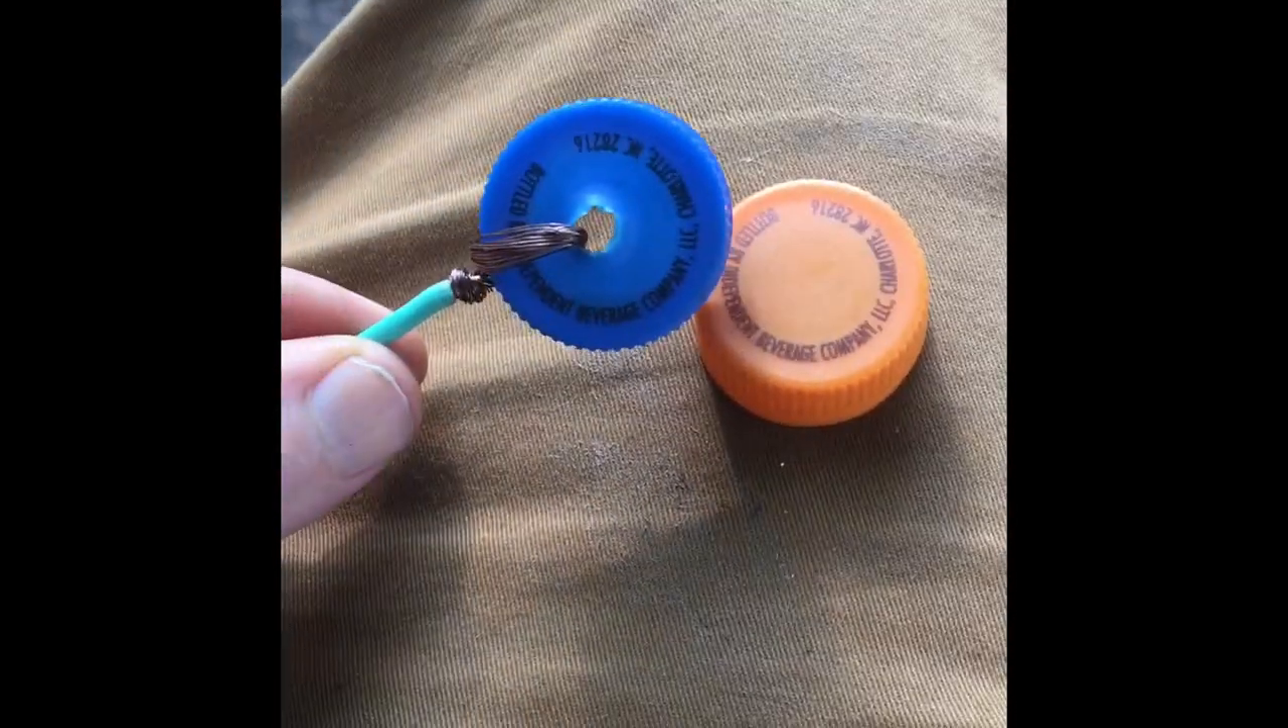So I have two bottle caps here, and I just put a hole in one of them and put the copper through.